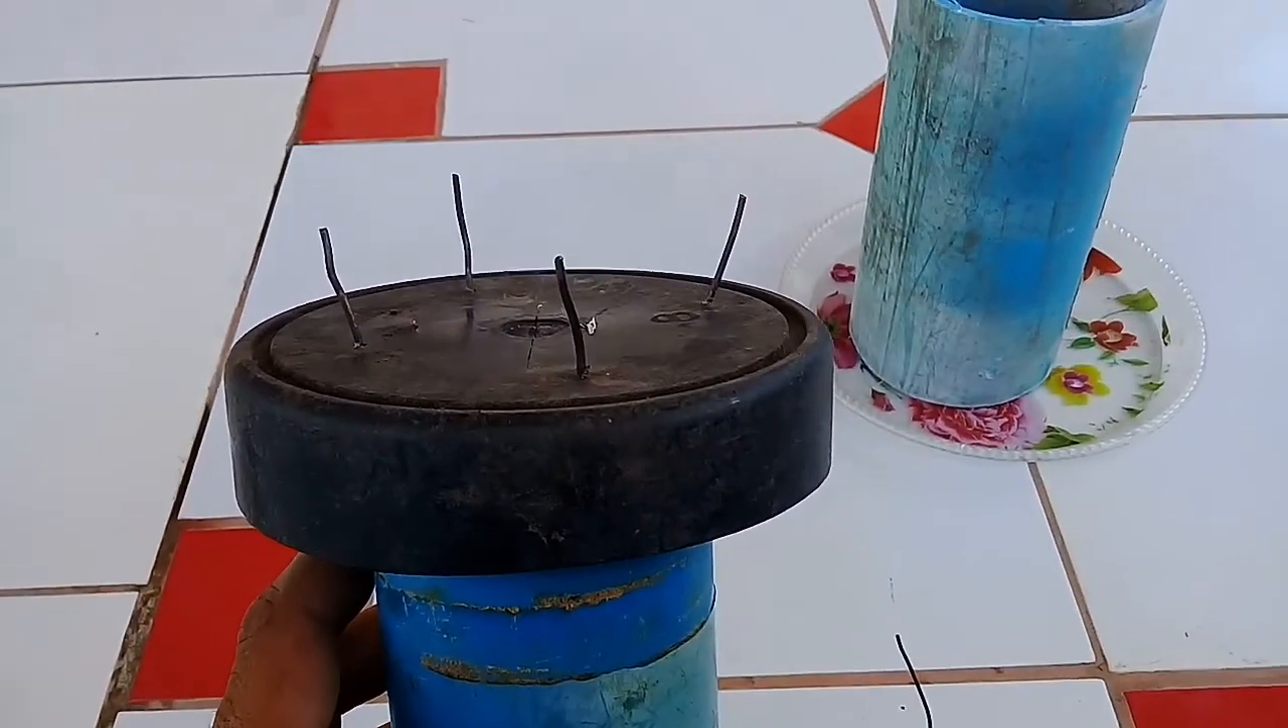Como vocês podem ver, já foi encaixado o cano sobre o pratinho e o arame também nos quatro furos.